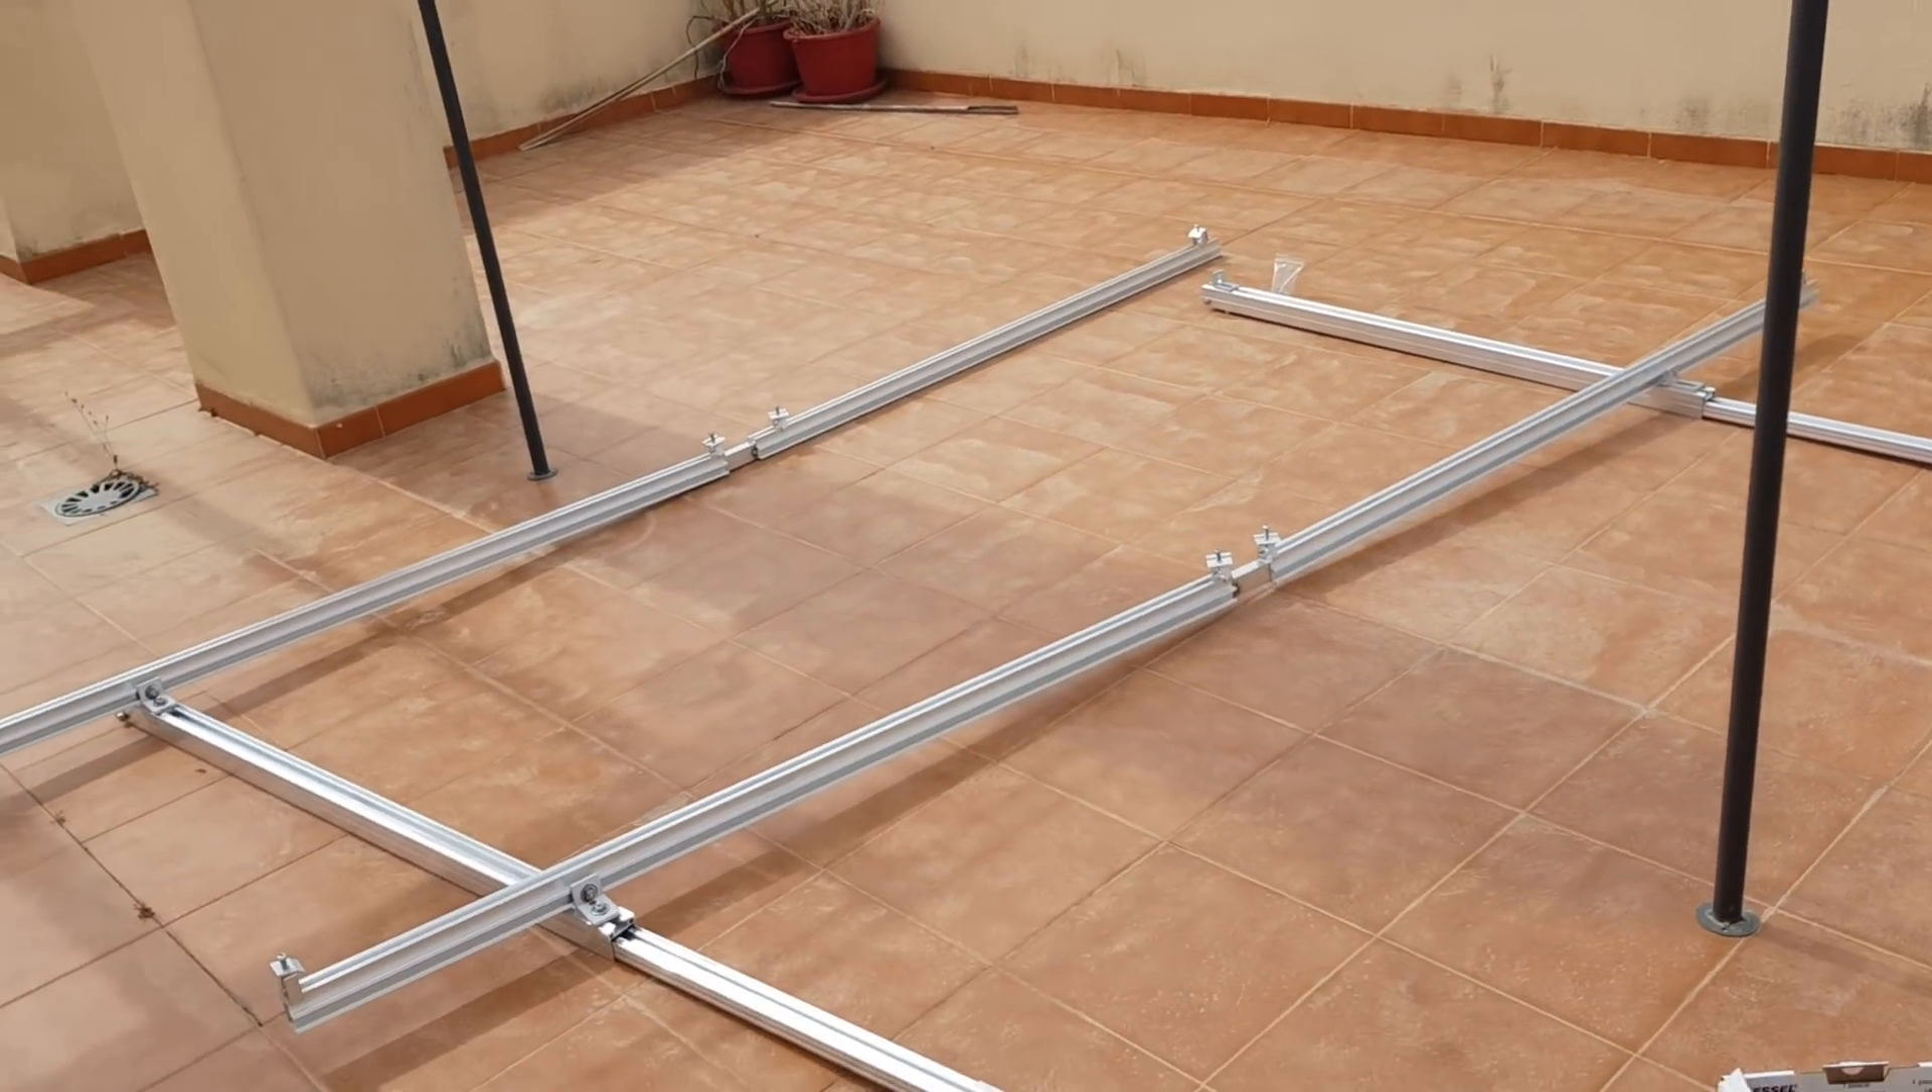La estructura la acabo de presentar la he sacado de su caja la estoy empezando a montar.